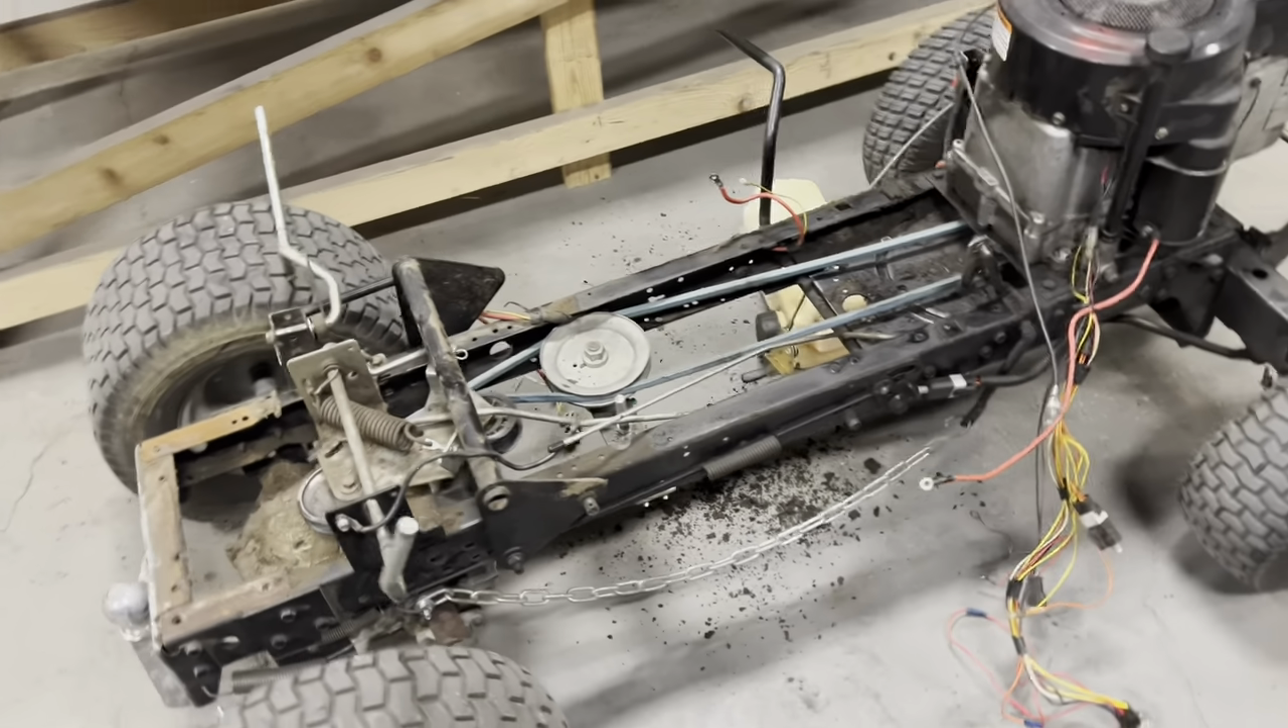We've got just about everything stripped down to the frame.